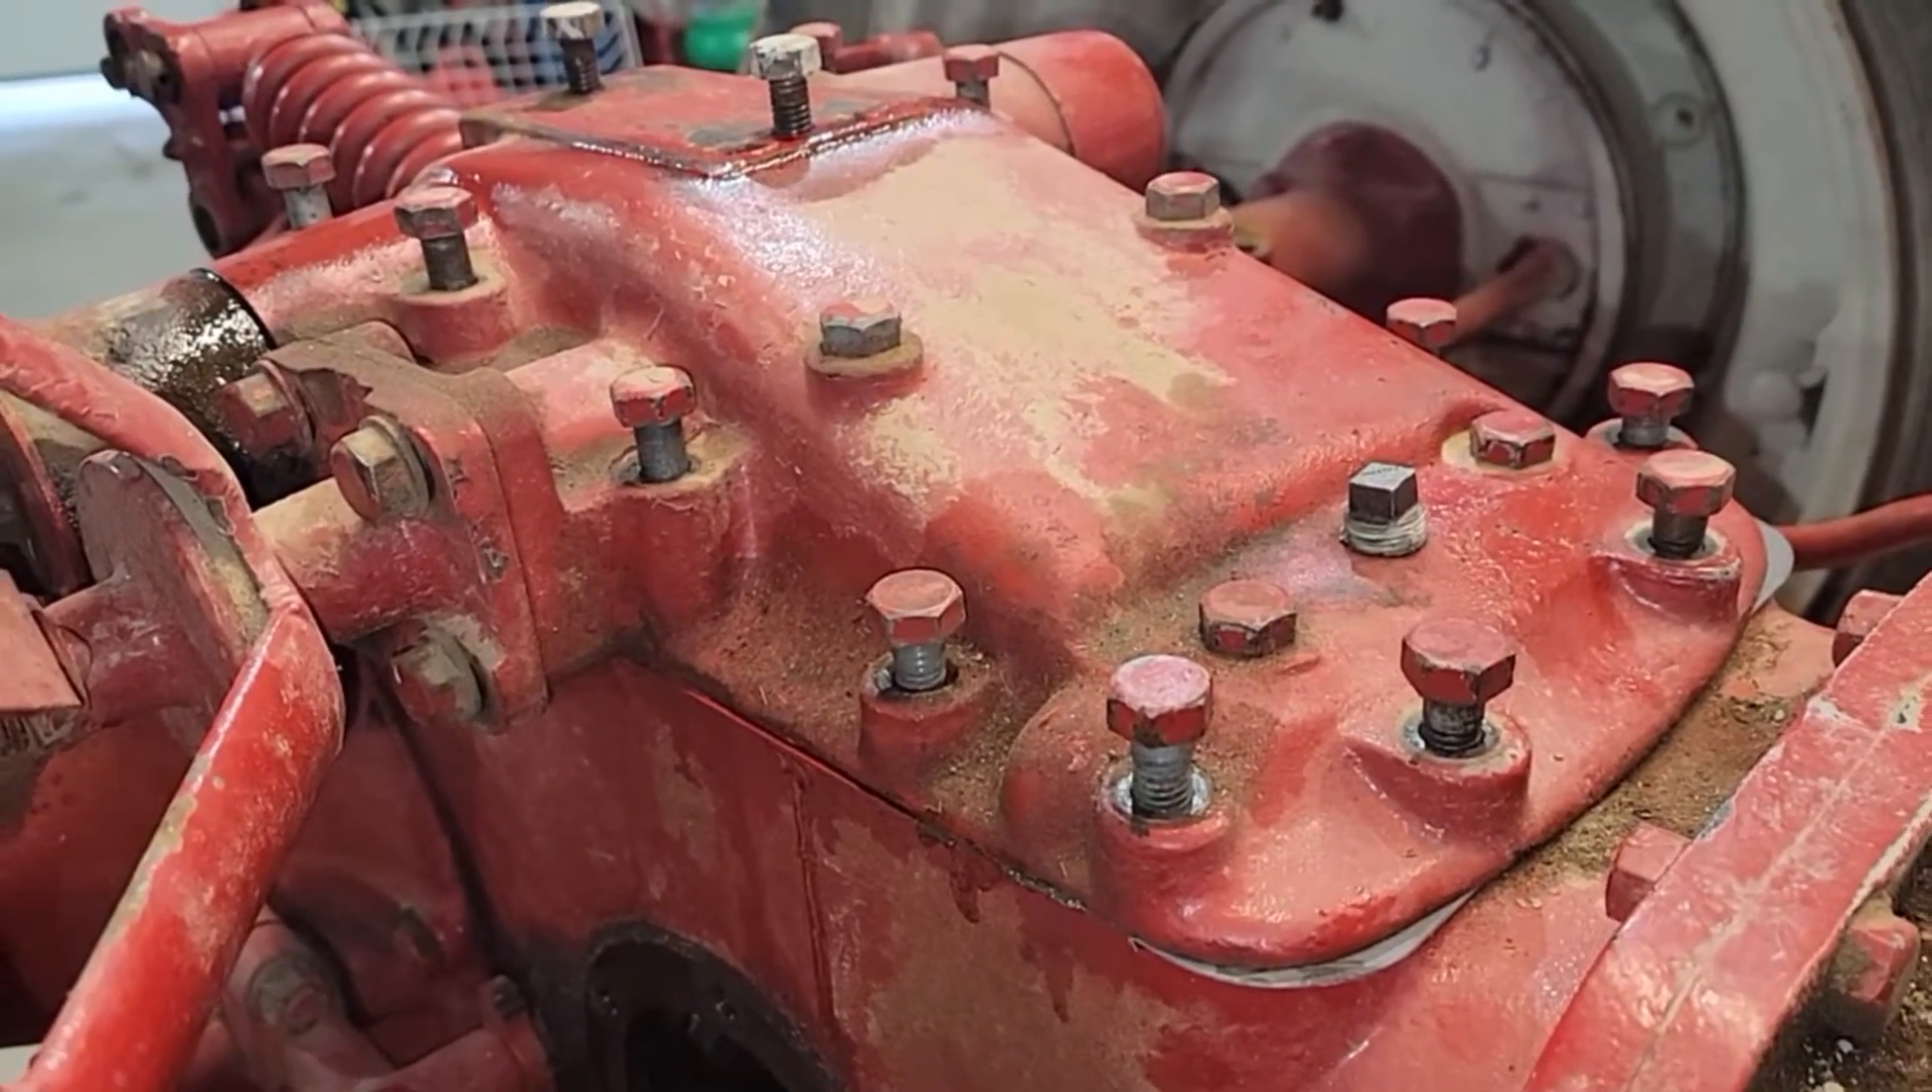So now that the top cover is on, it's not tightened down, but all the bolts are in the holes.